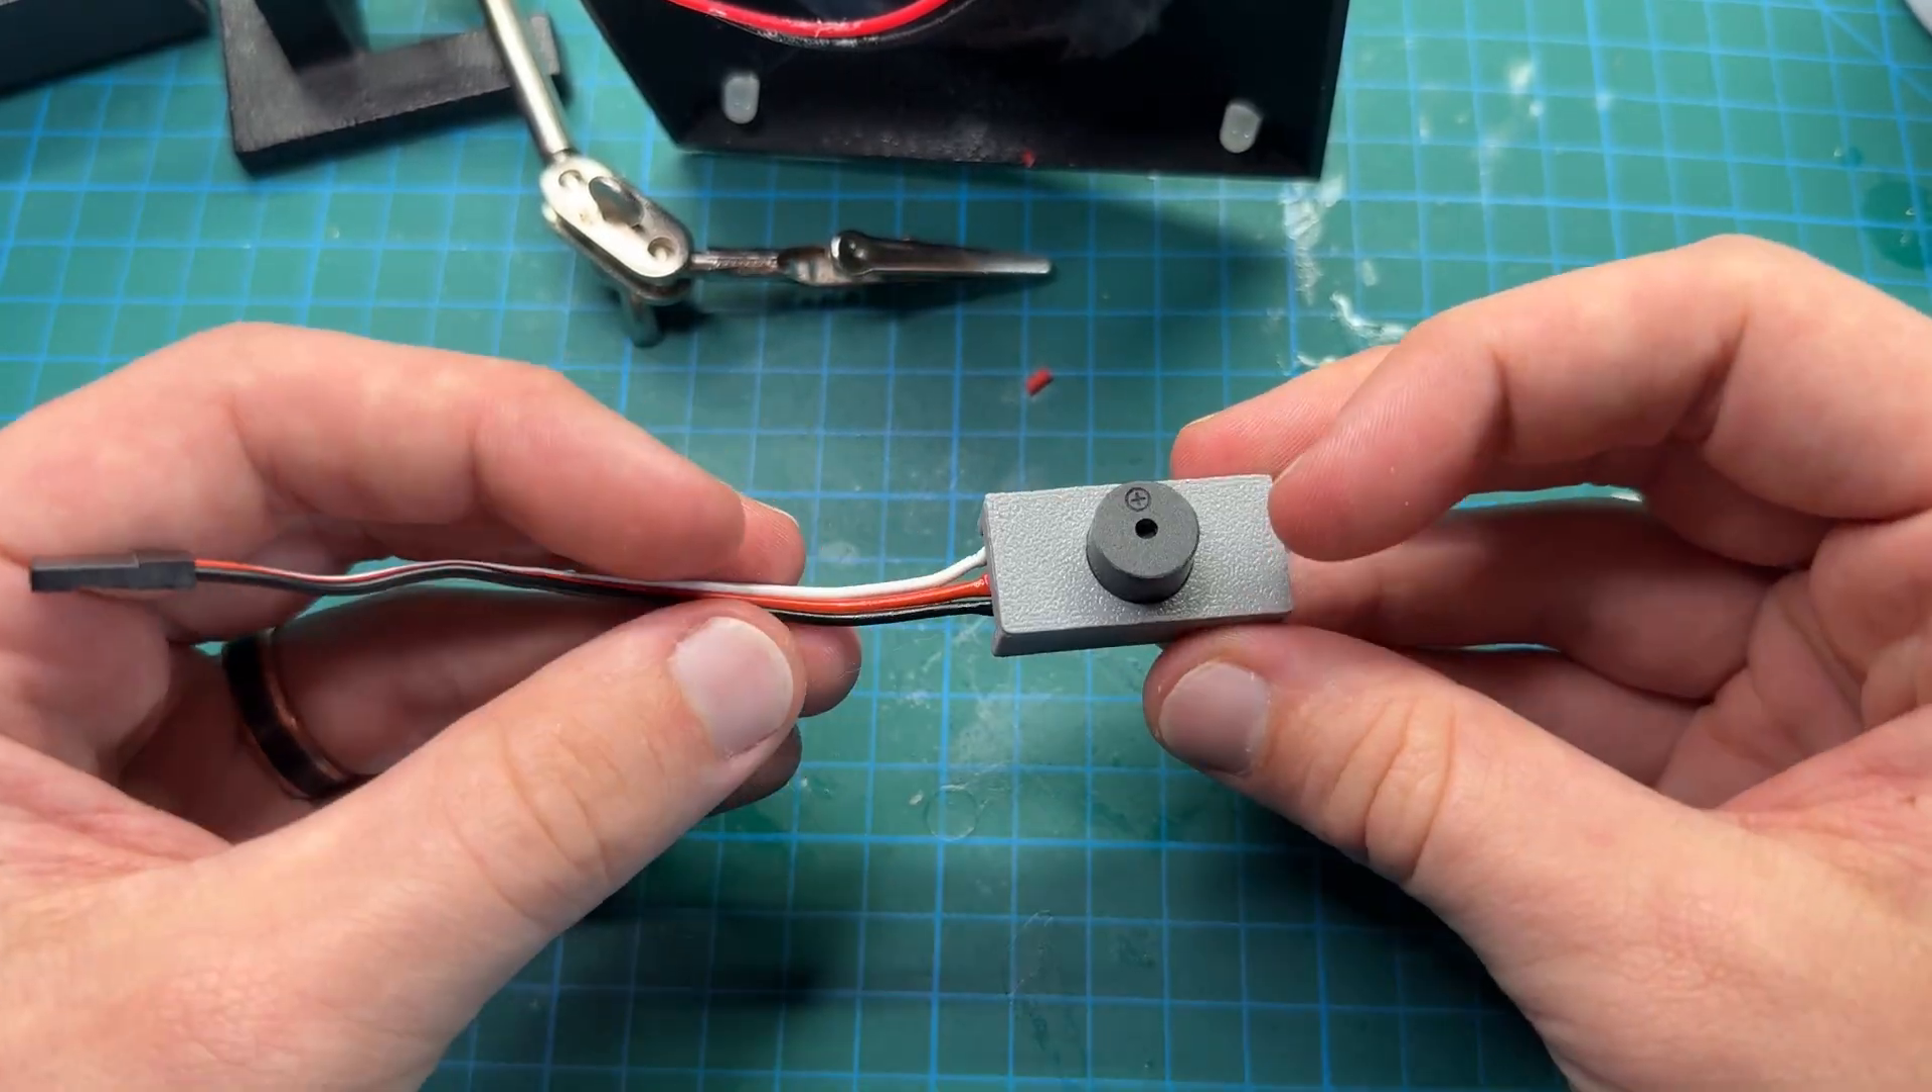And after a few iterations of the 3D print, this fit really, really nicely and I fit the buzzer into that top cap and then press fit everything into place and all the wires are nice and protected.